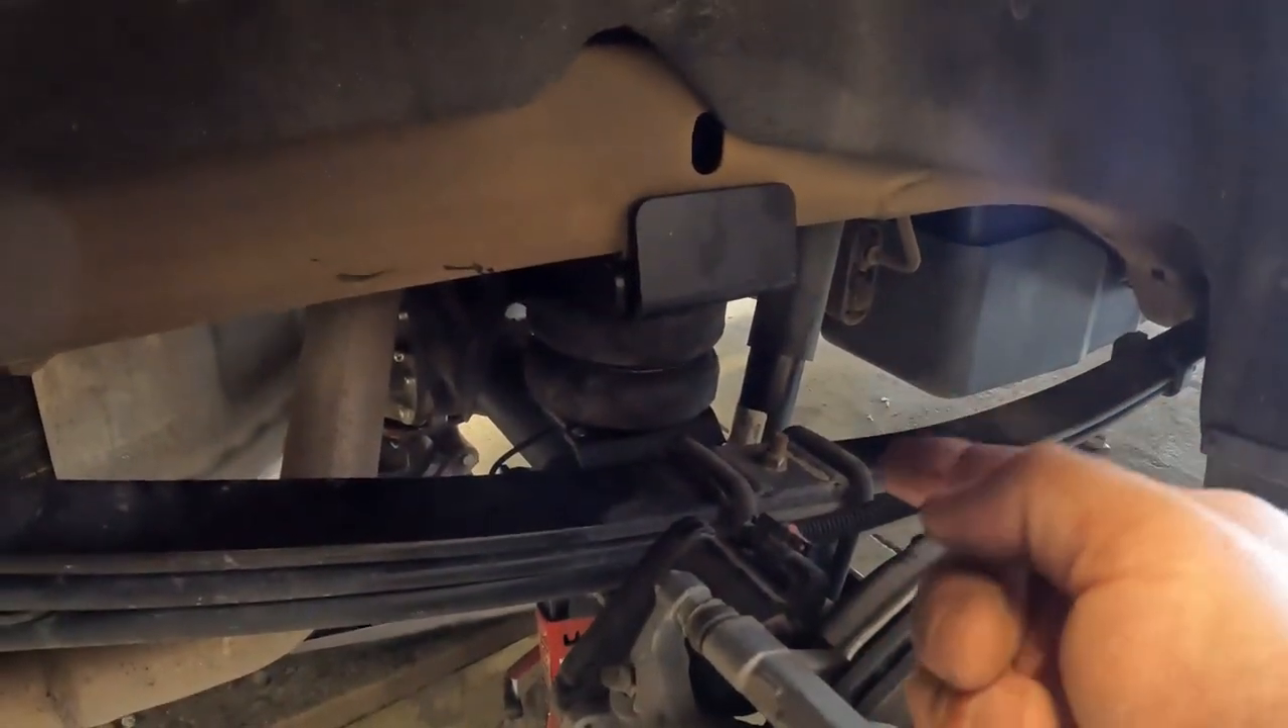So we have the air springs or airbags installed, all tightened down.